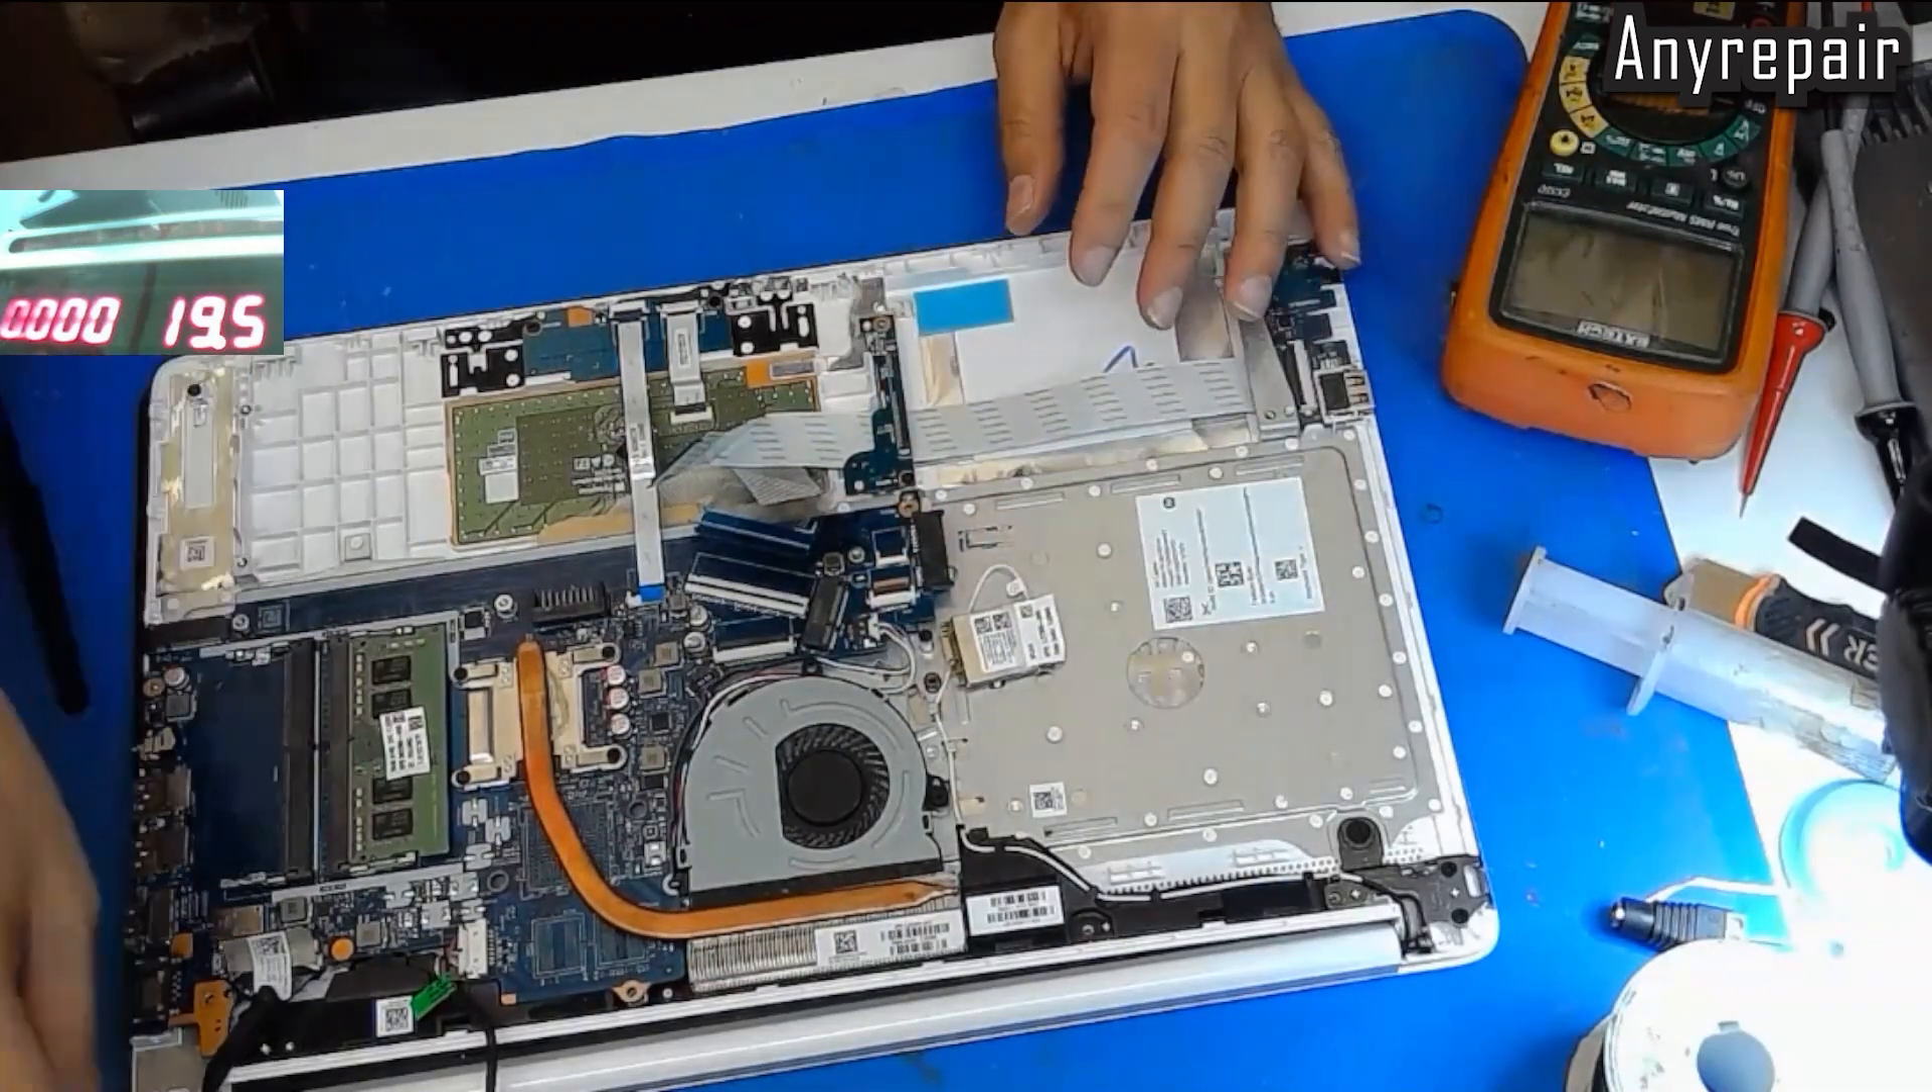We have already plugged the motherboard on its chassis.